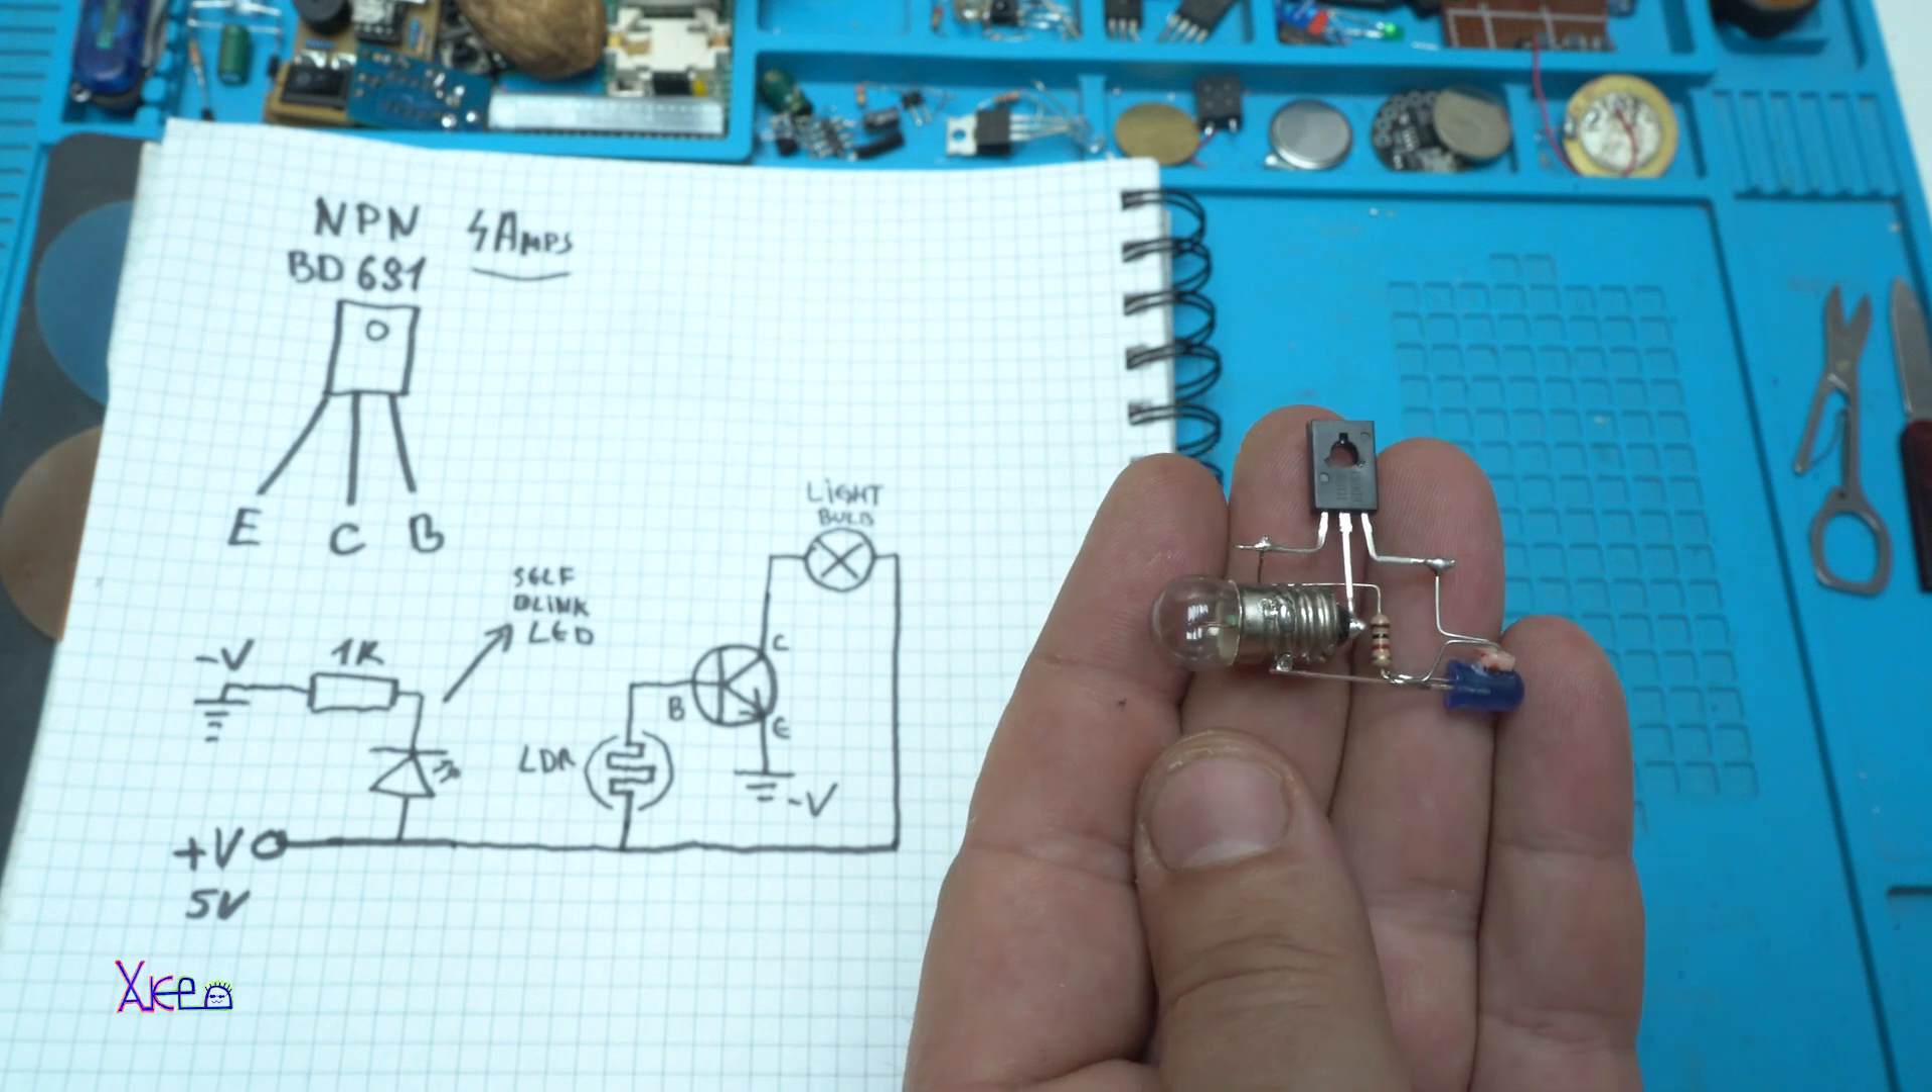And here it is the whole circuit soldered in free form, the light bulb, the transistor.